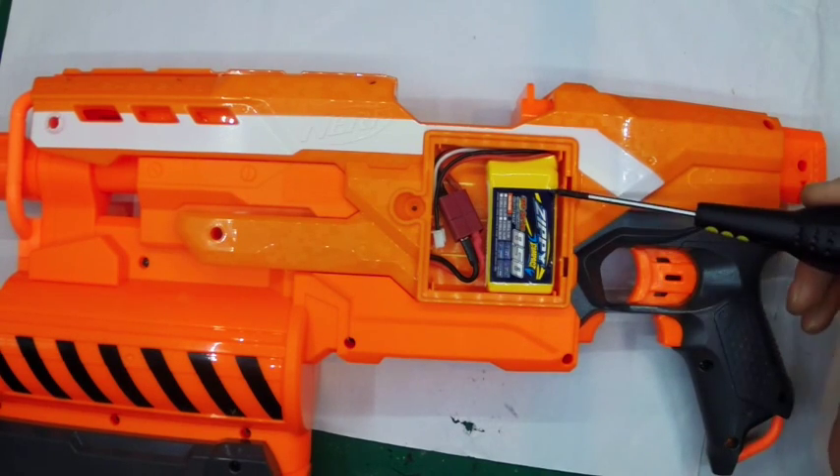Very quickly you can just see here where the finished LiPo installation is.